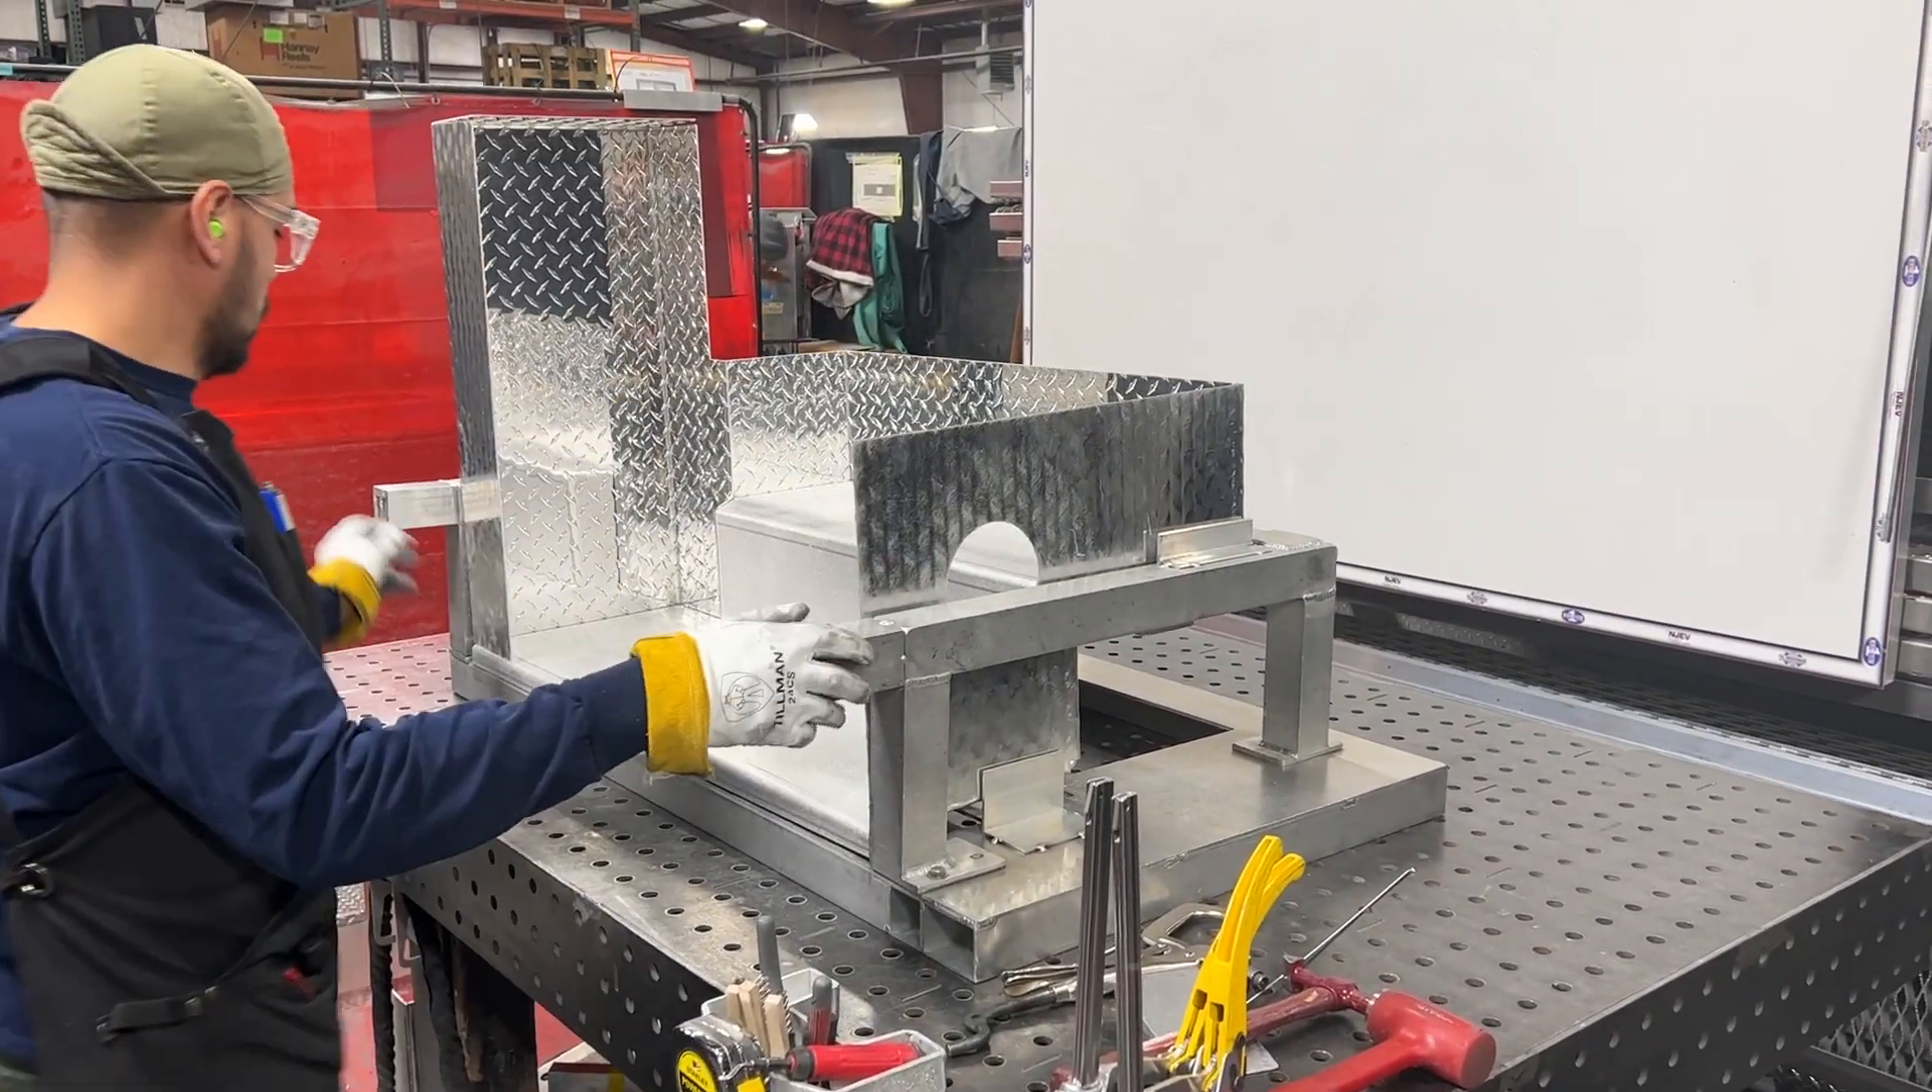Here we can see a completed step well fitting into the template.